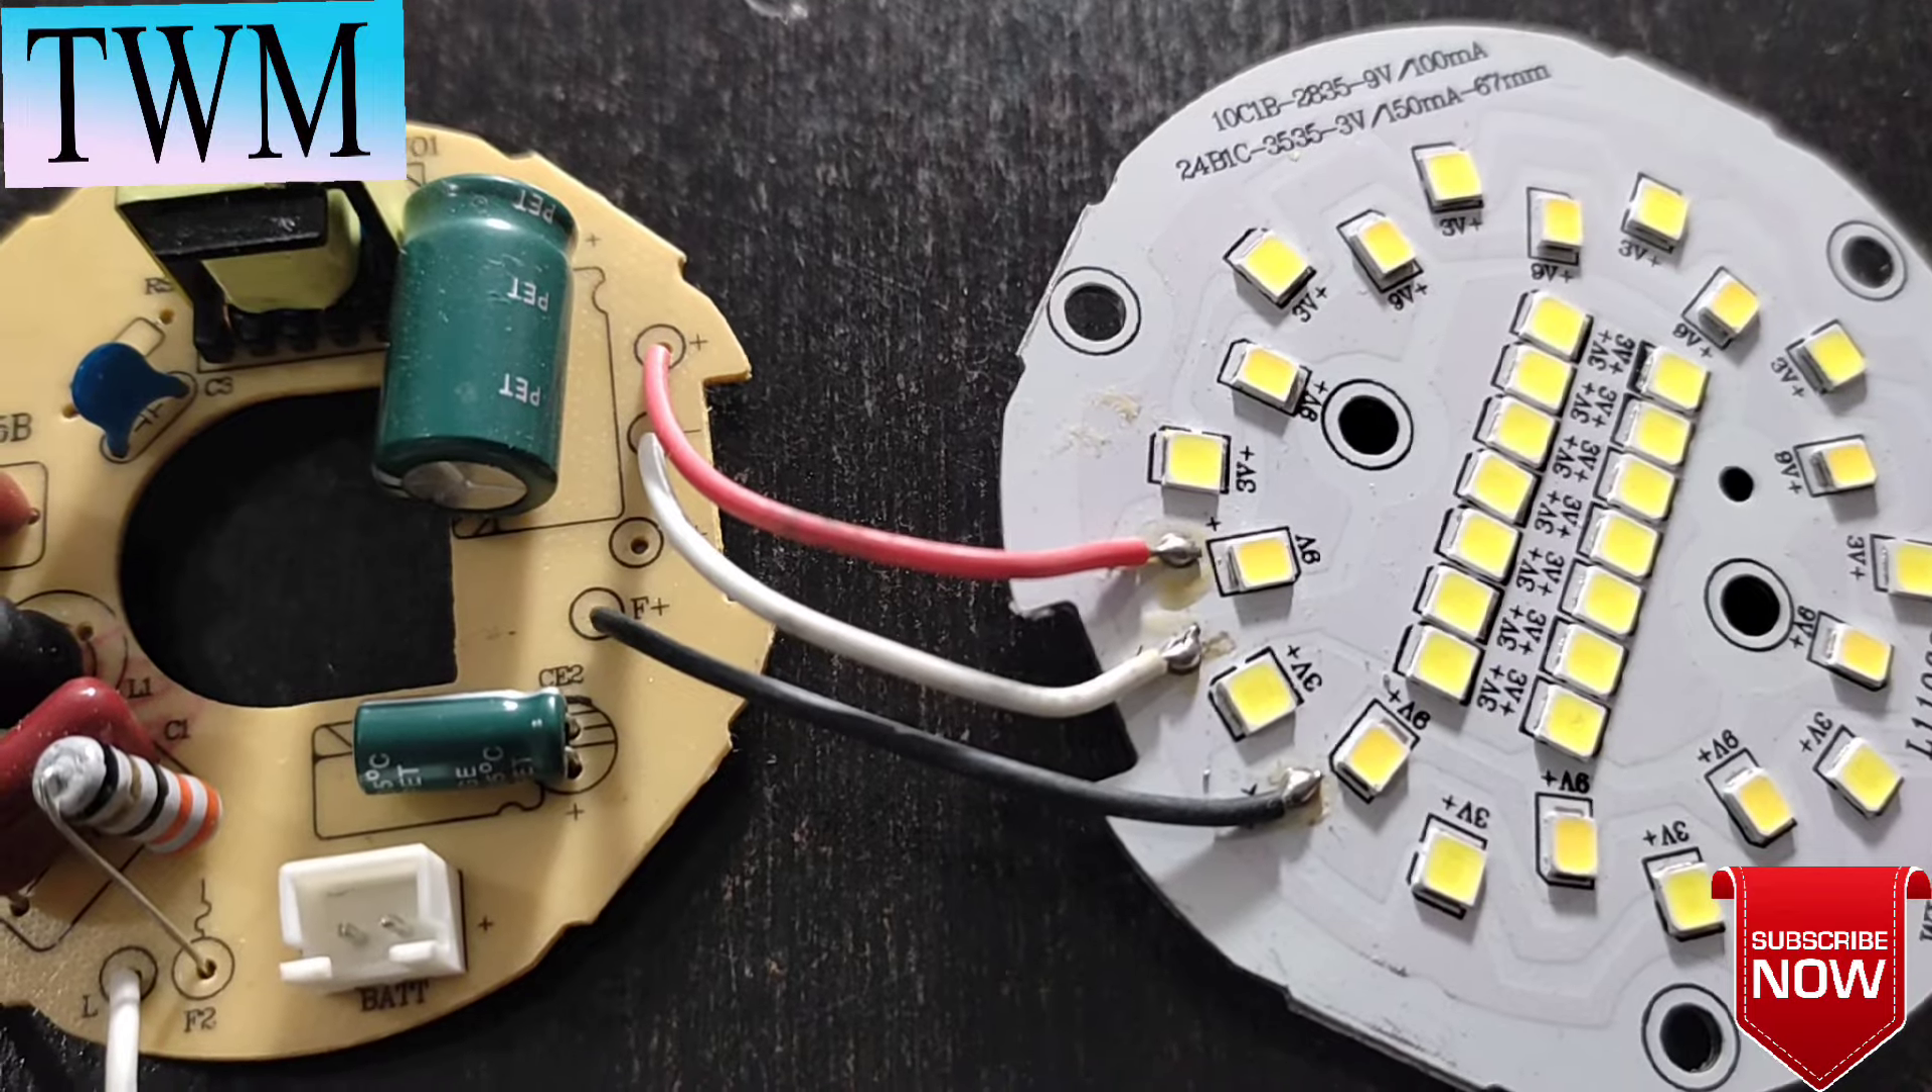मैंने same to same wire को soldering कर लिया है।